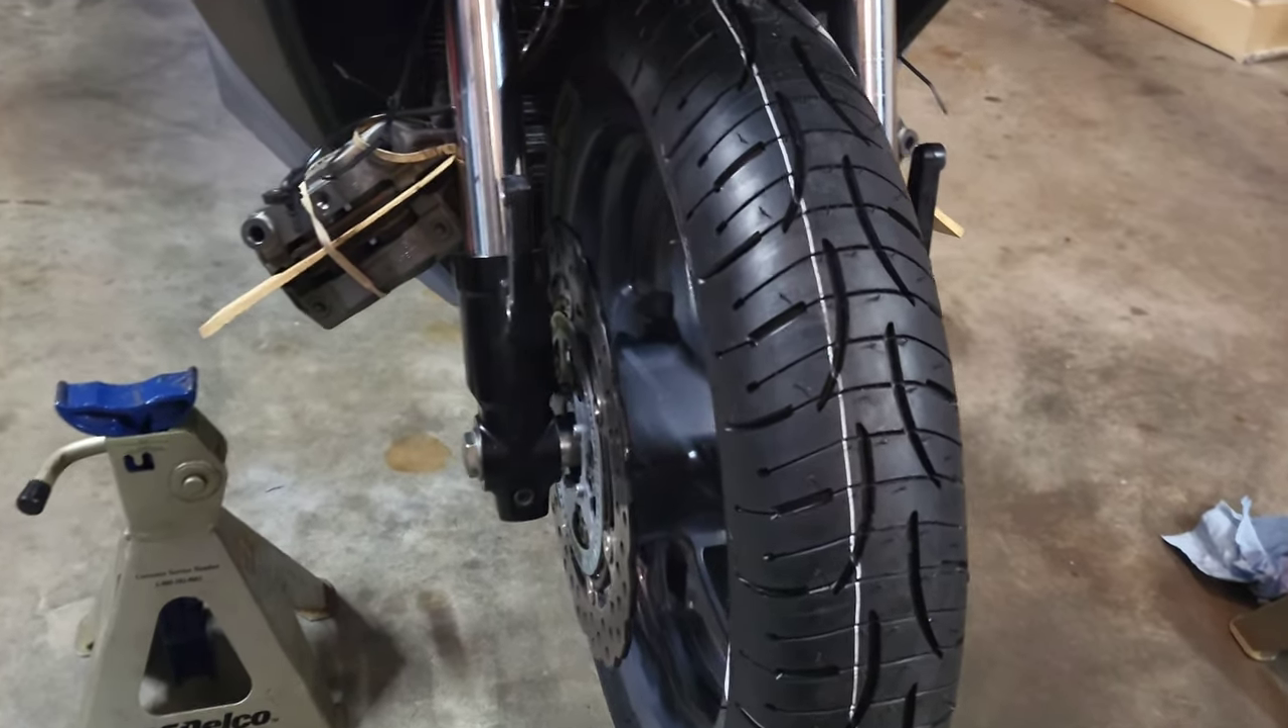Alright, I got the new tire installed for the front.